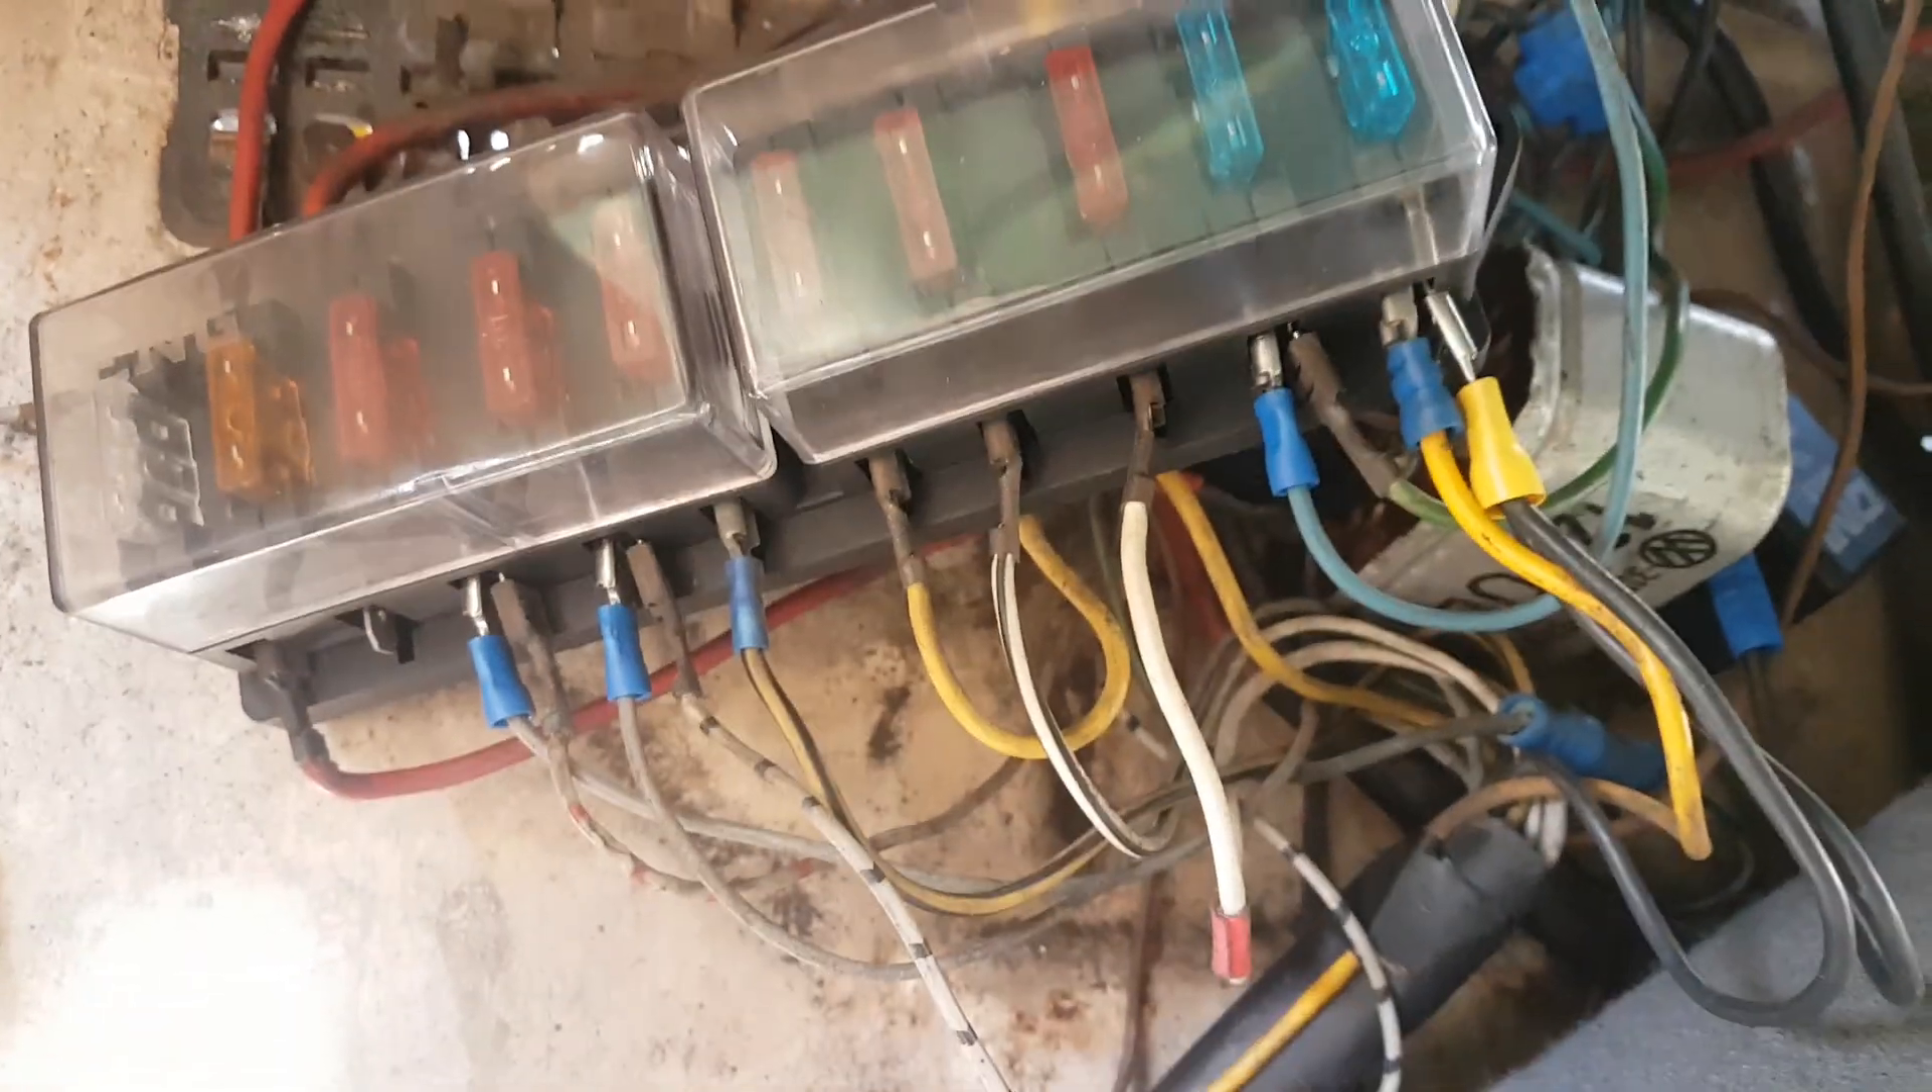So in here I have installed a more modern fuse box with blade fuses as opposed to the old ceramic fuses.